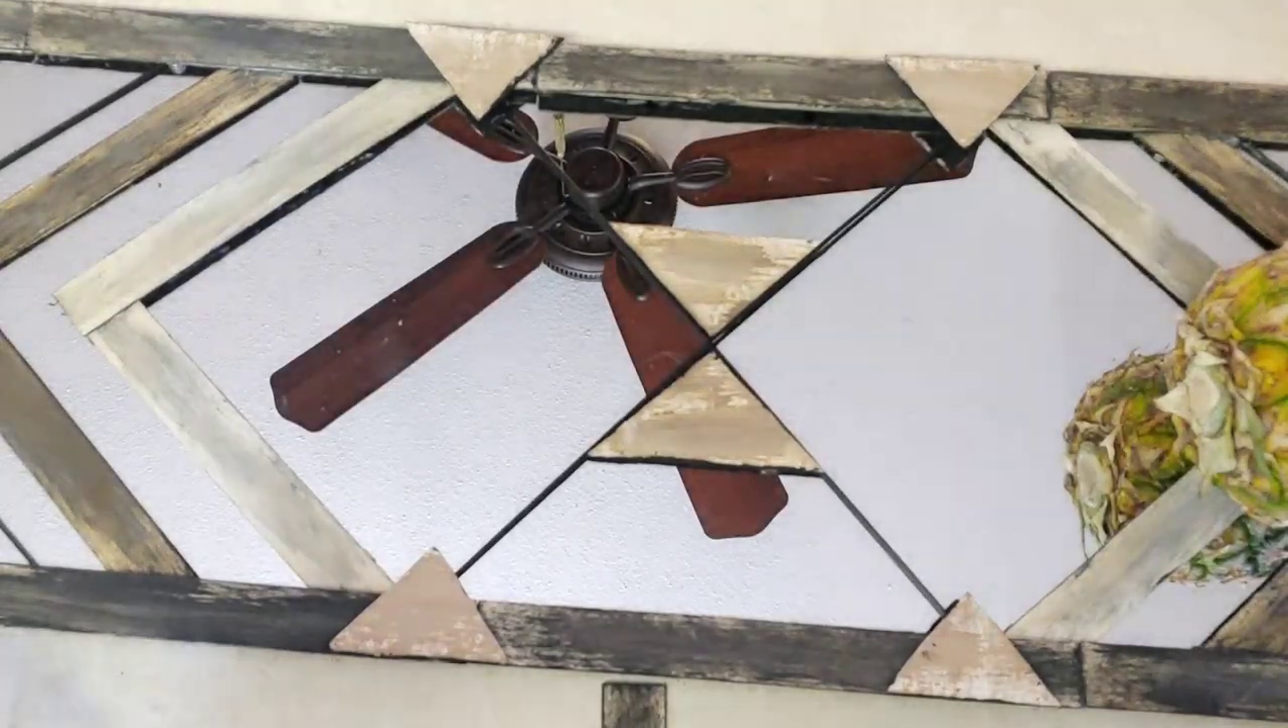Como ven ahí ya están los dos triángulos. Están pegados en el medio.